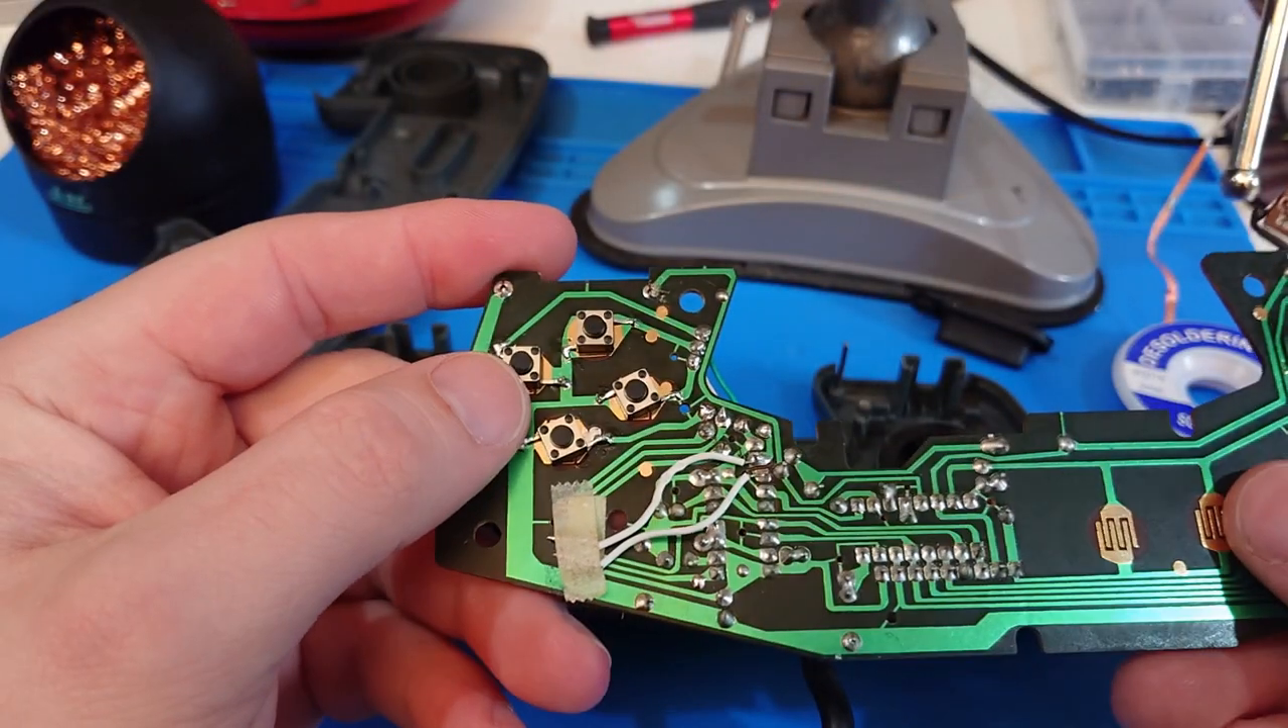Okay, so we have the four switches in here where the D-Pads are going to go.